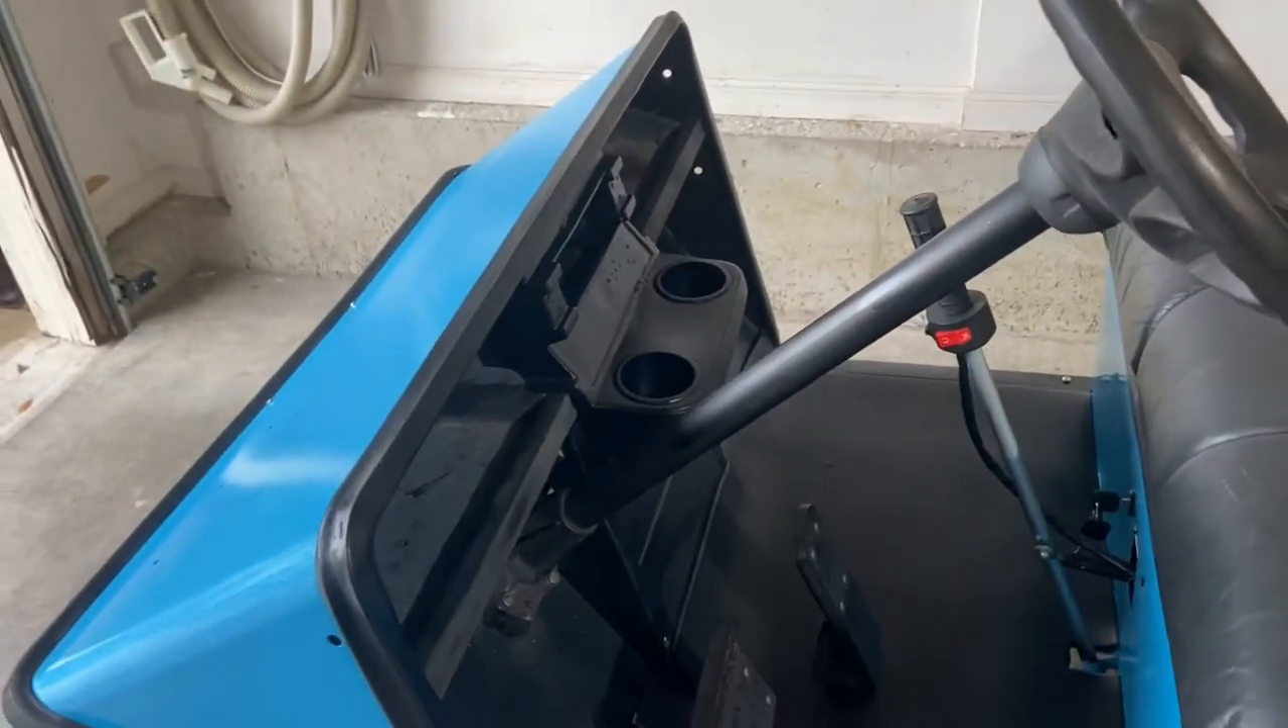I got the cup holders in.